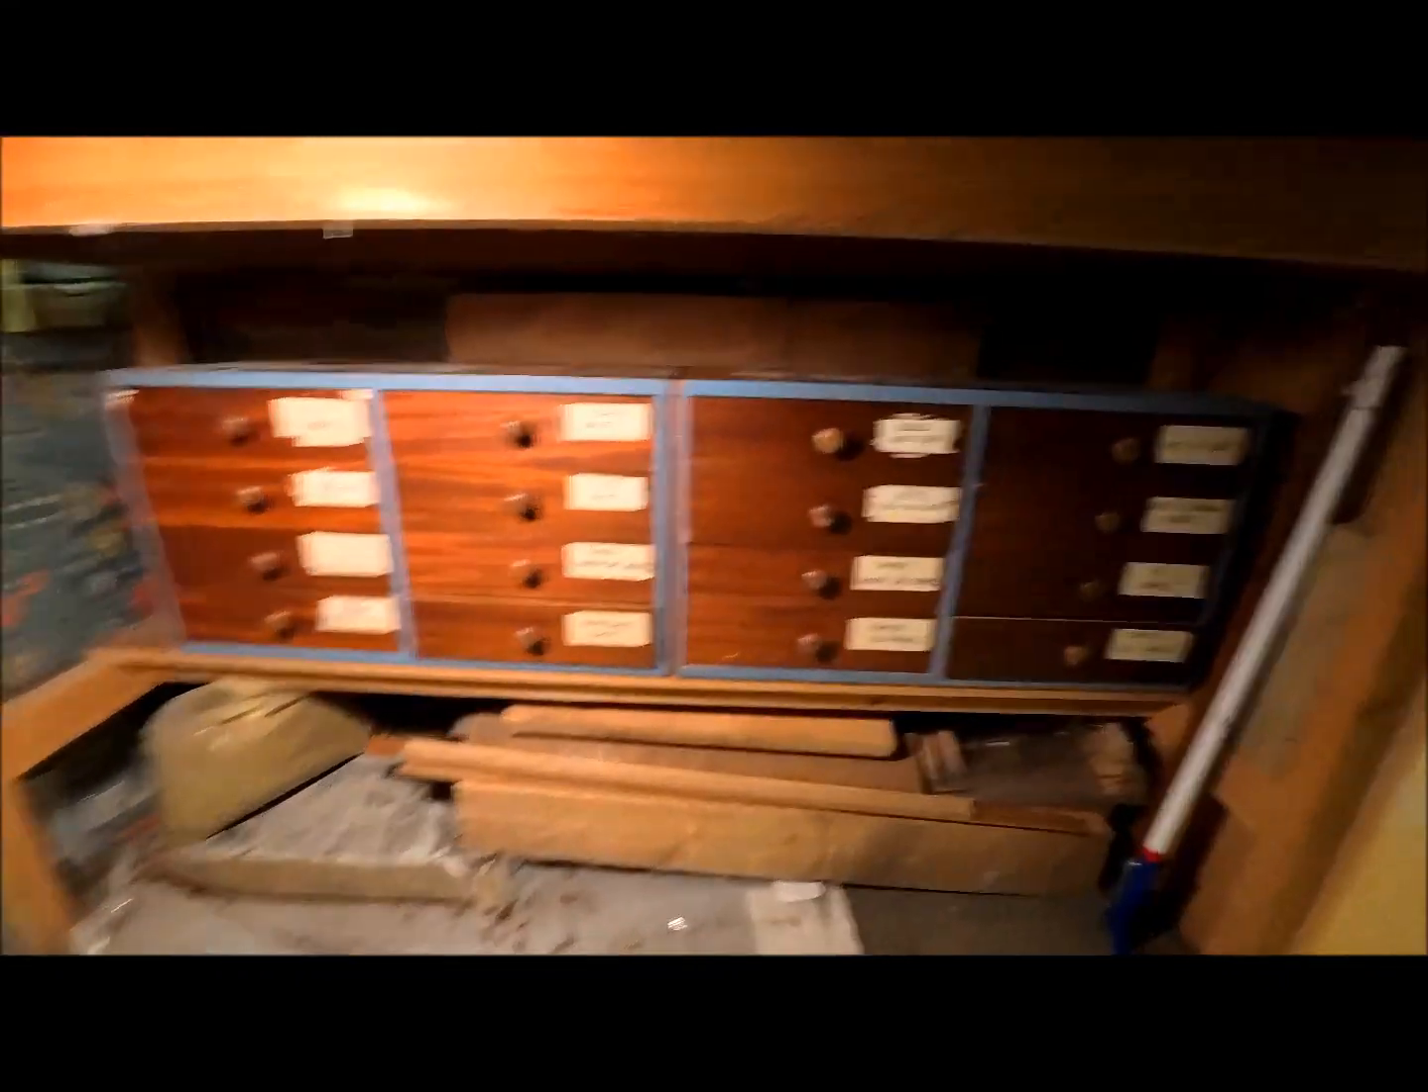I managed to get both the drawer units underneath here on the shelf under the workbench.